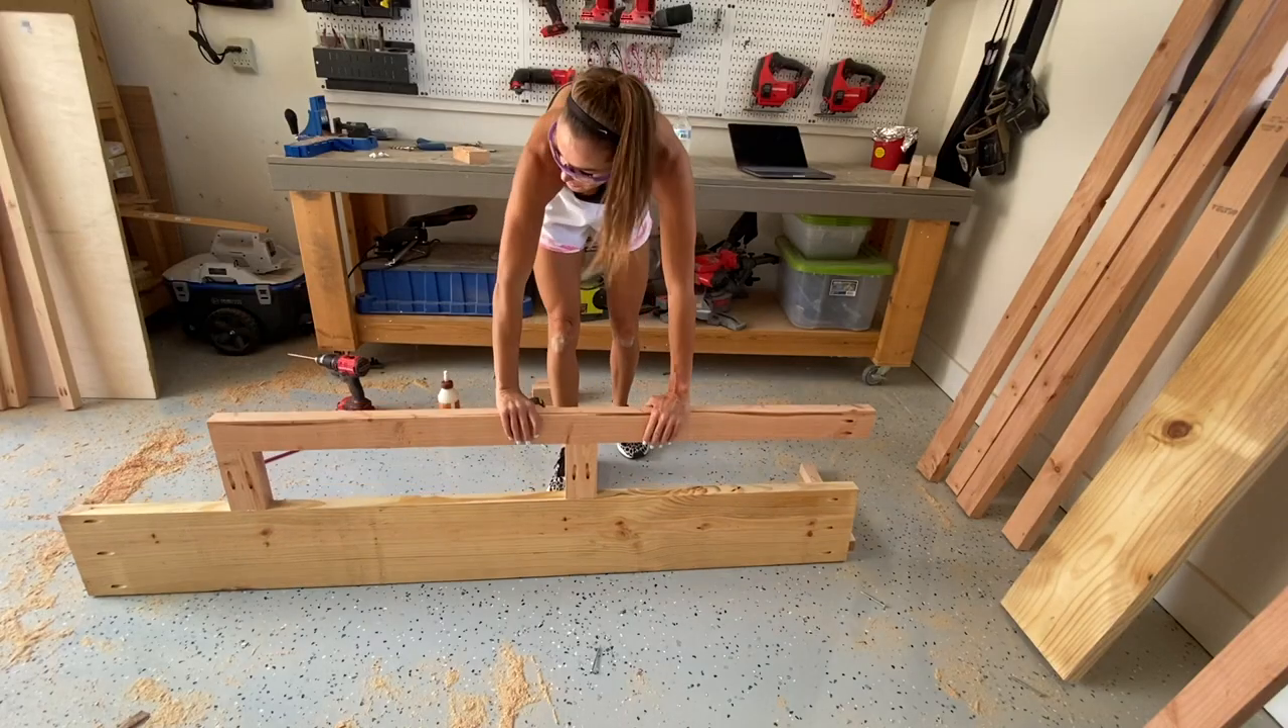Okay, so this side rail is done.